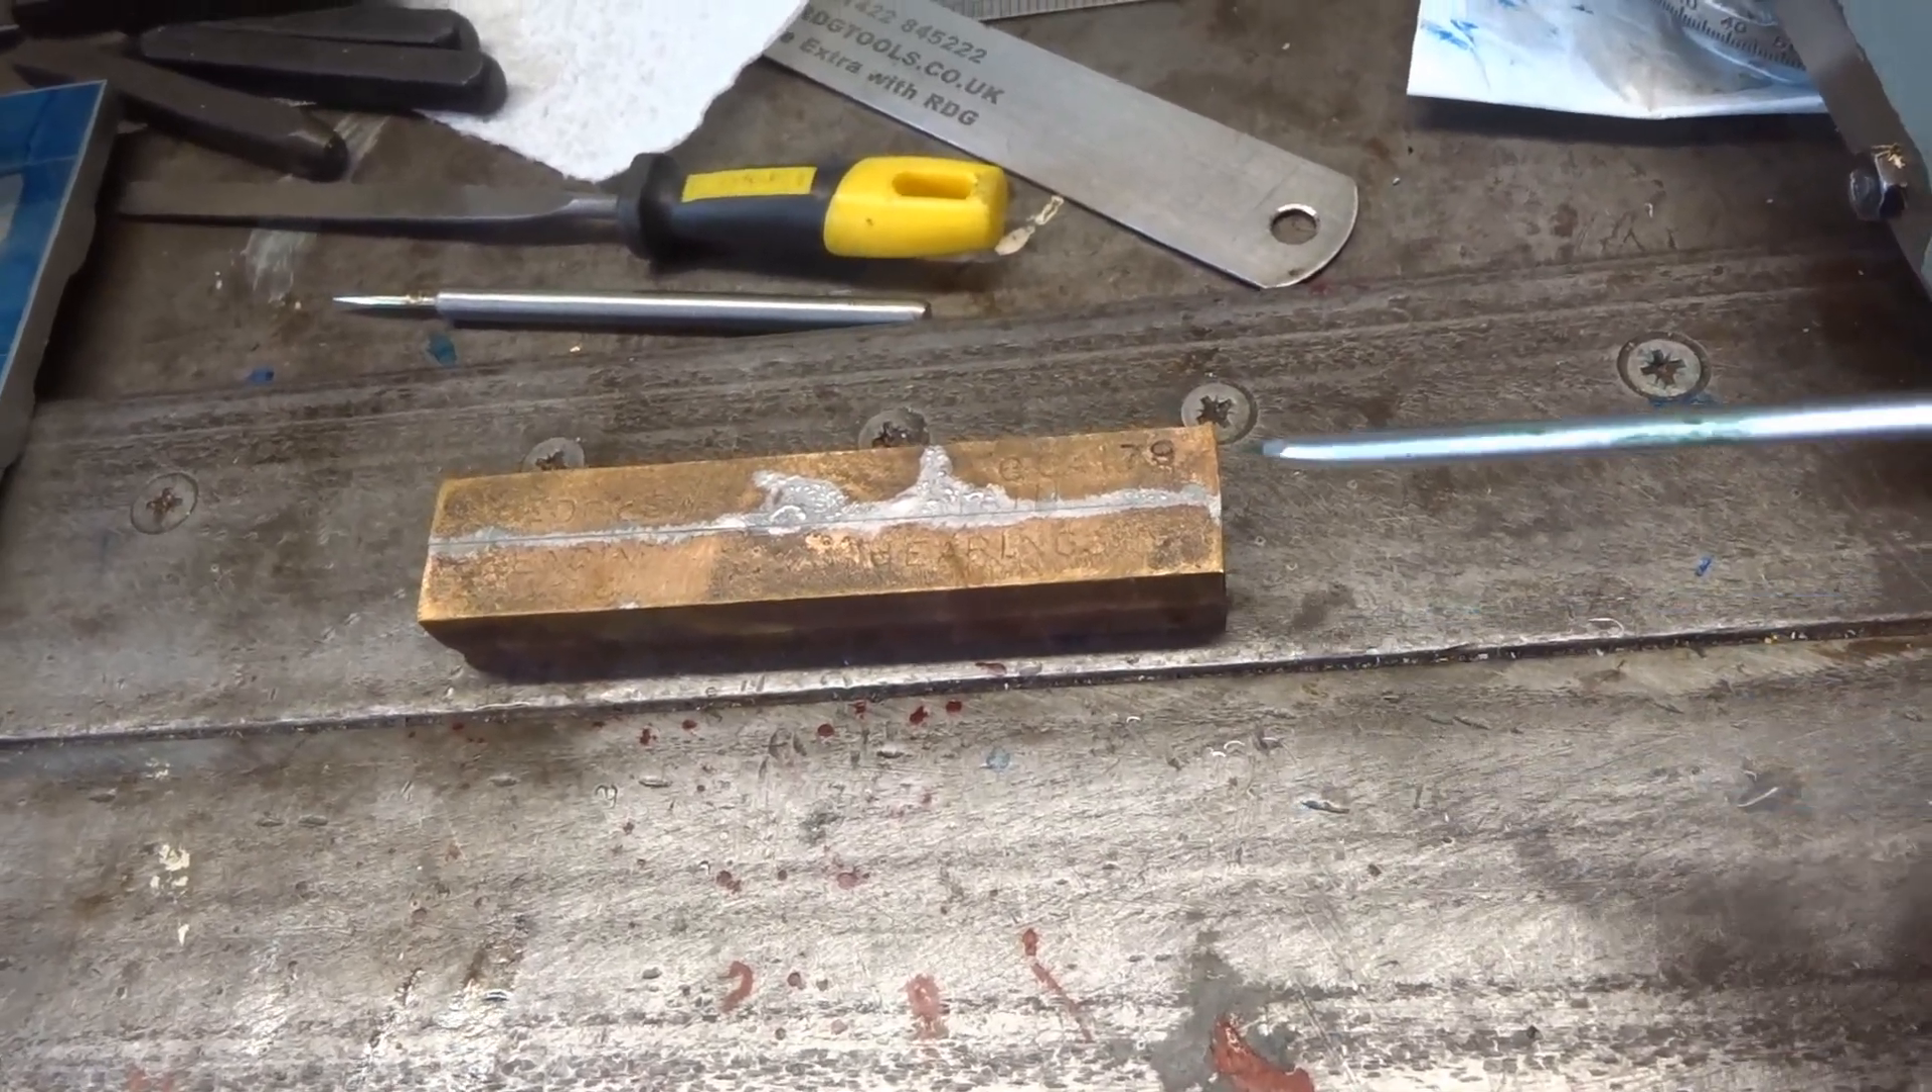Having used the slitting saw to split this bearing brass in two i've now soft soldered the two parts together for the purposes of parting off the various lengths for the bearings and doing the finishing cuts and whatnot.